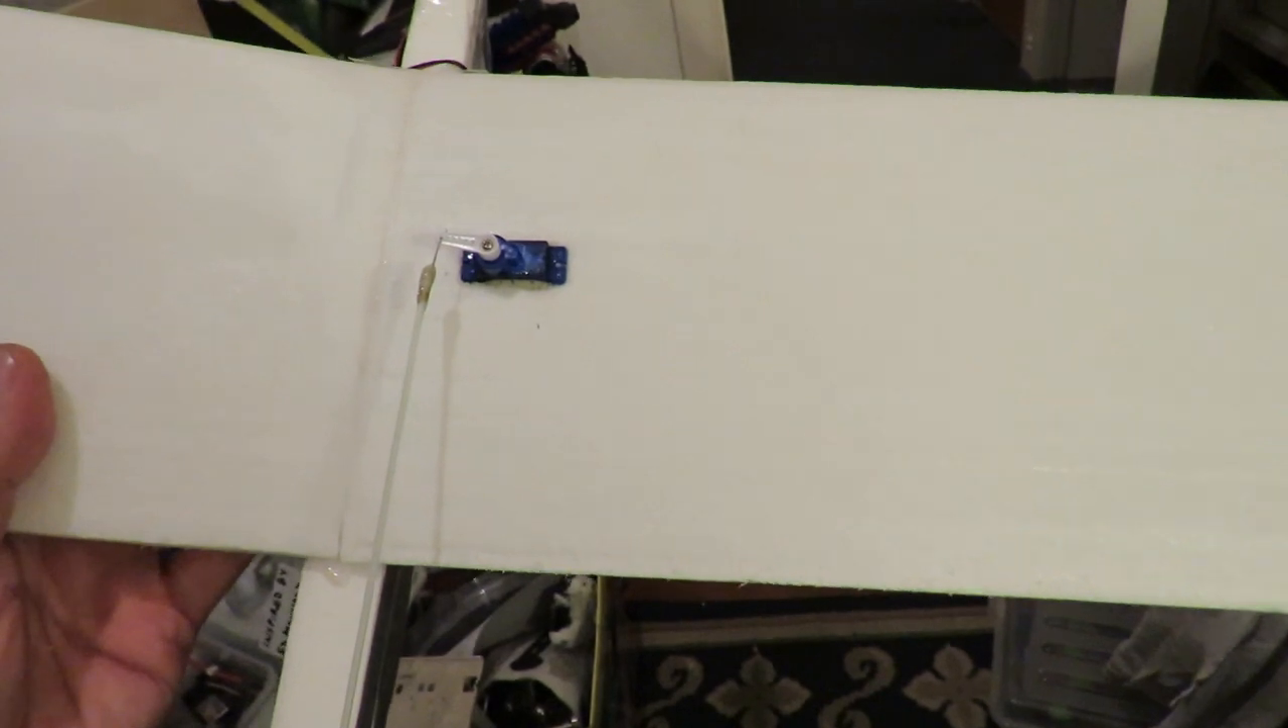The servo's there, sitting in the wing.